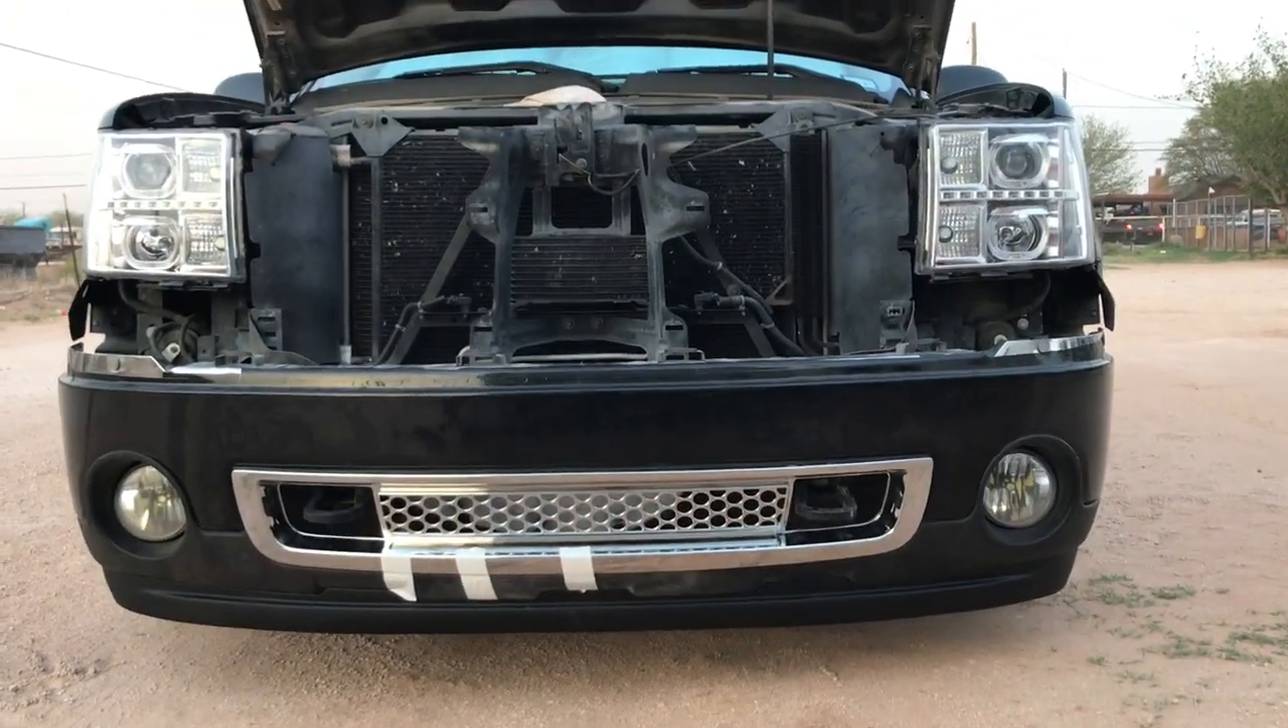Todavía me falta ponerle tornillos la parrilla y todo lo demás.